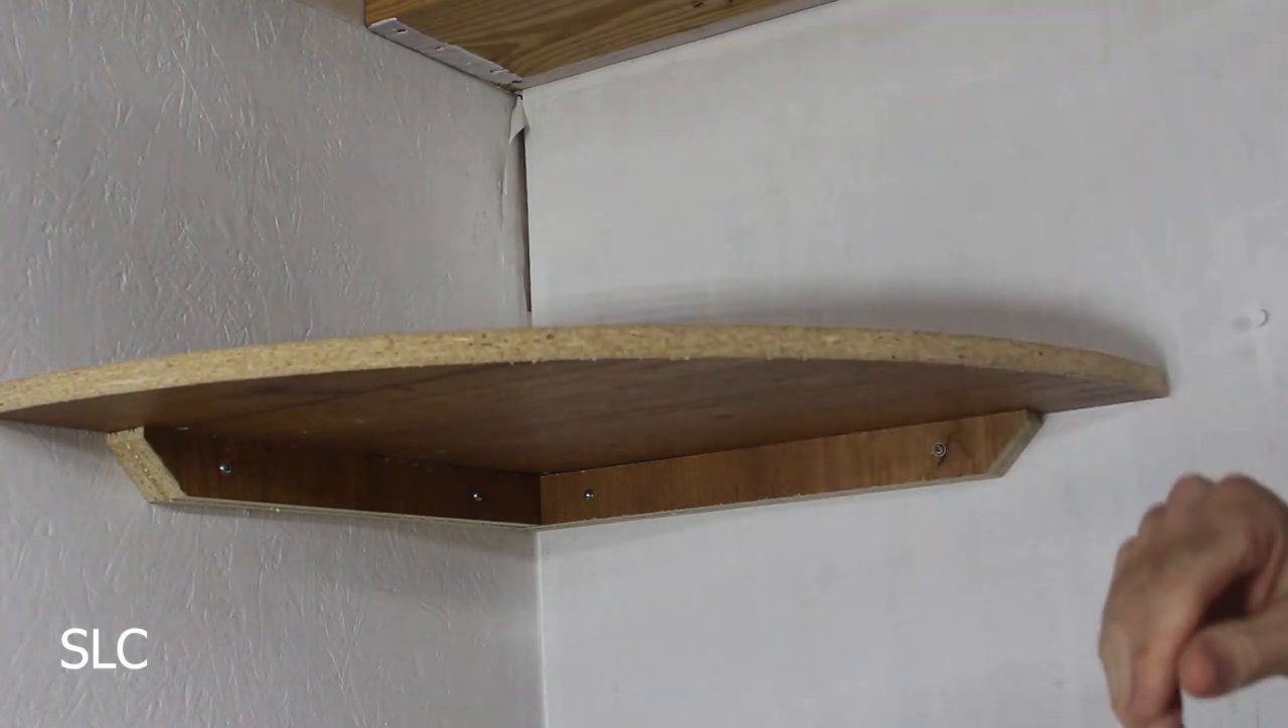Now it's time to give the shelf a test fit. Fits in there nicely.